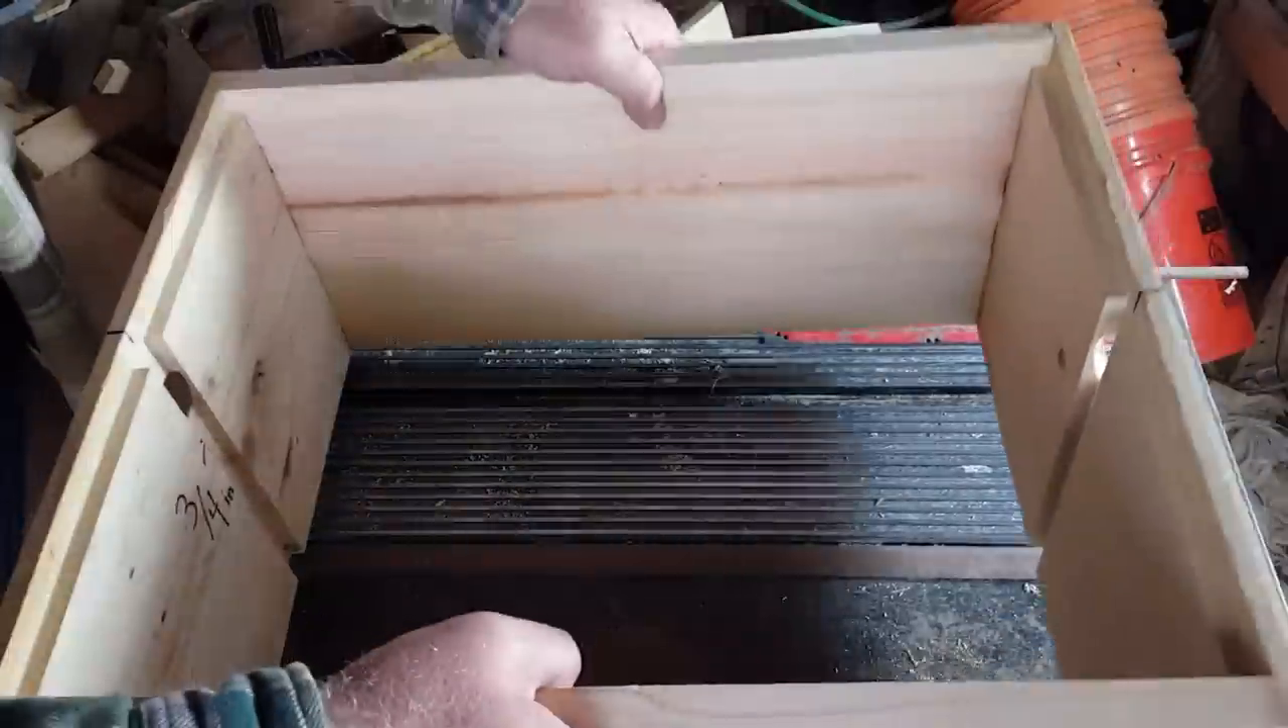We have our box and it's been assembled now with glue and nails solid.